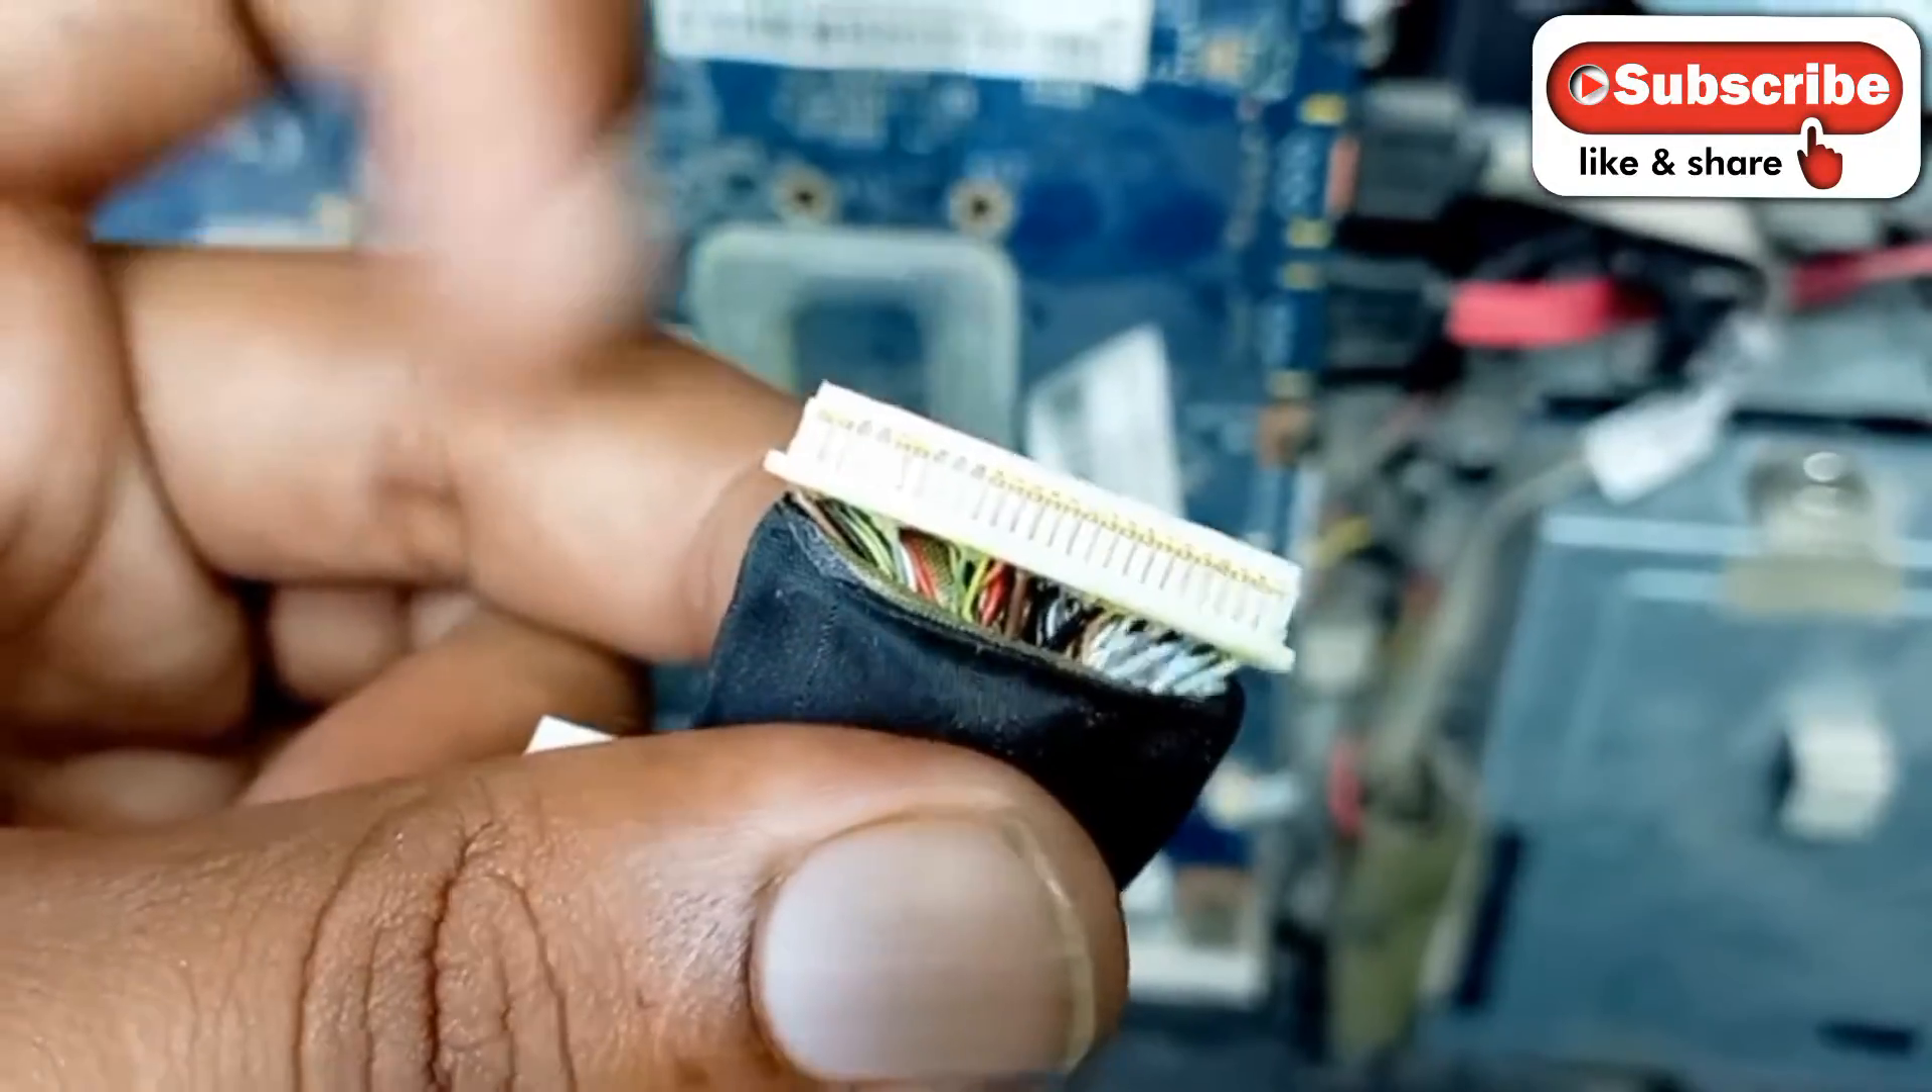یہ میں نے کیبل جو ہے وہ نکال لی ہے یہ اس کی جو ڈسپلی کیبل تھی۔